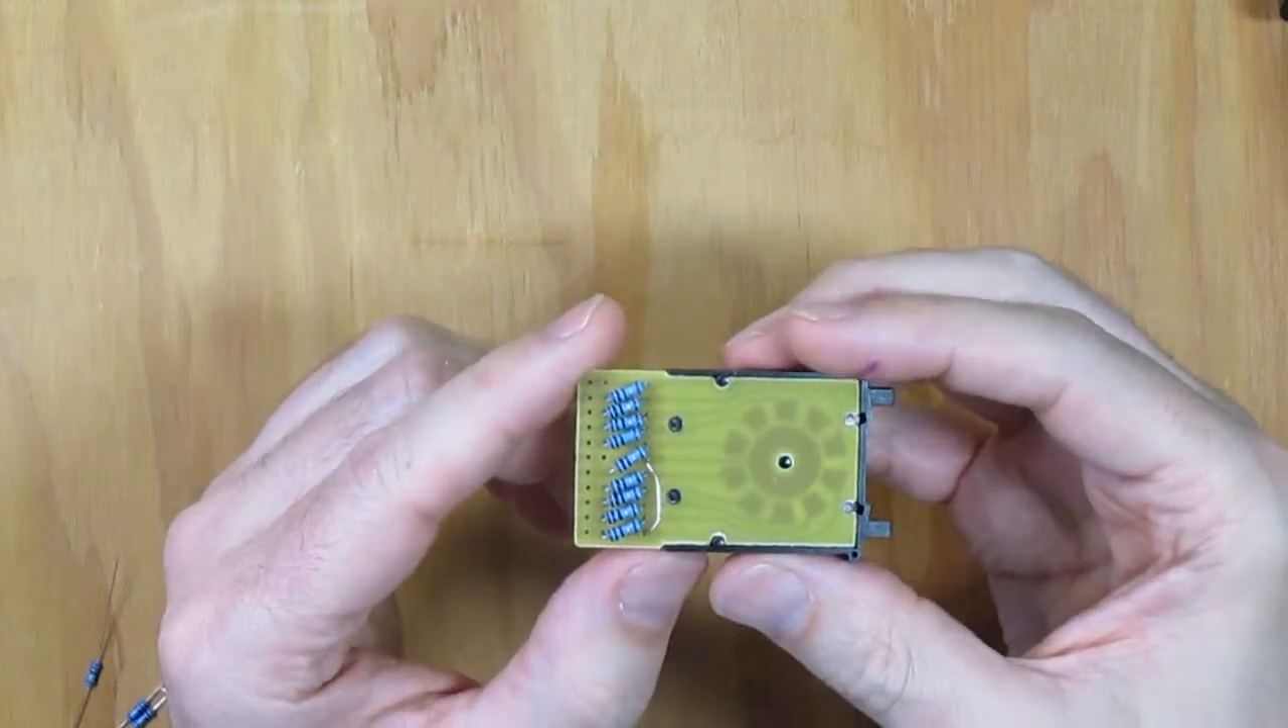Now here's what this looks like completed so you see my 9 resistors you see the one that's from 4 to 5 and then you also see this little connecting wire.